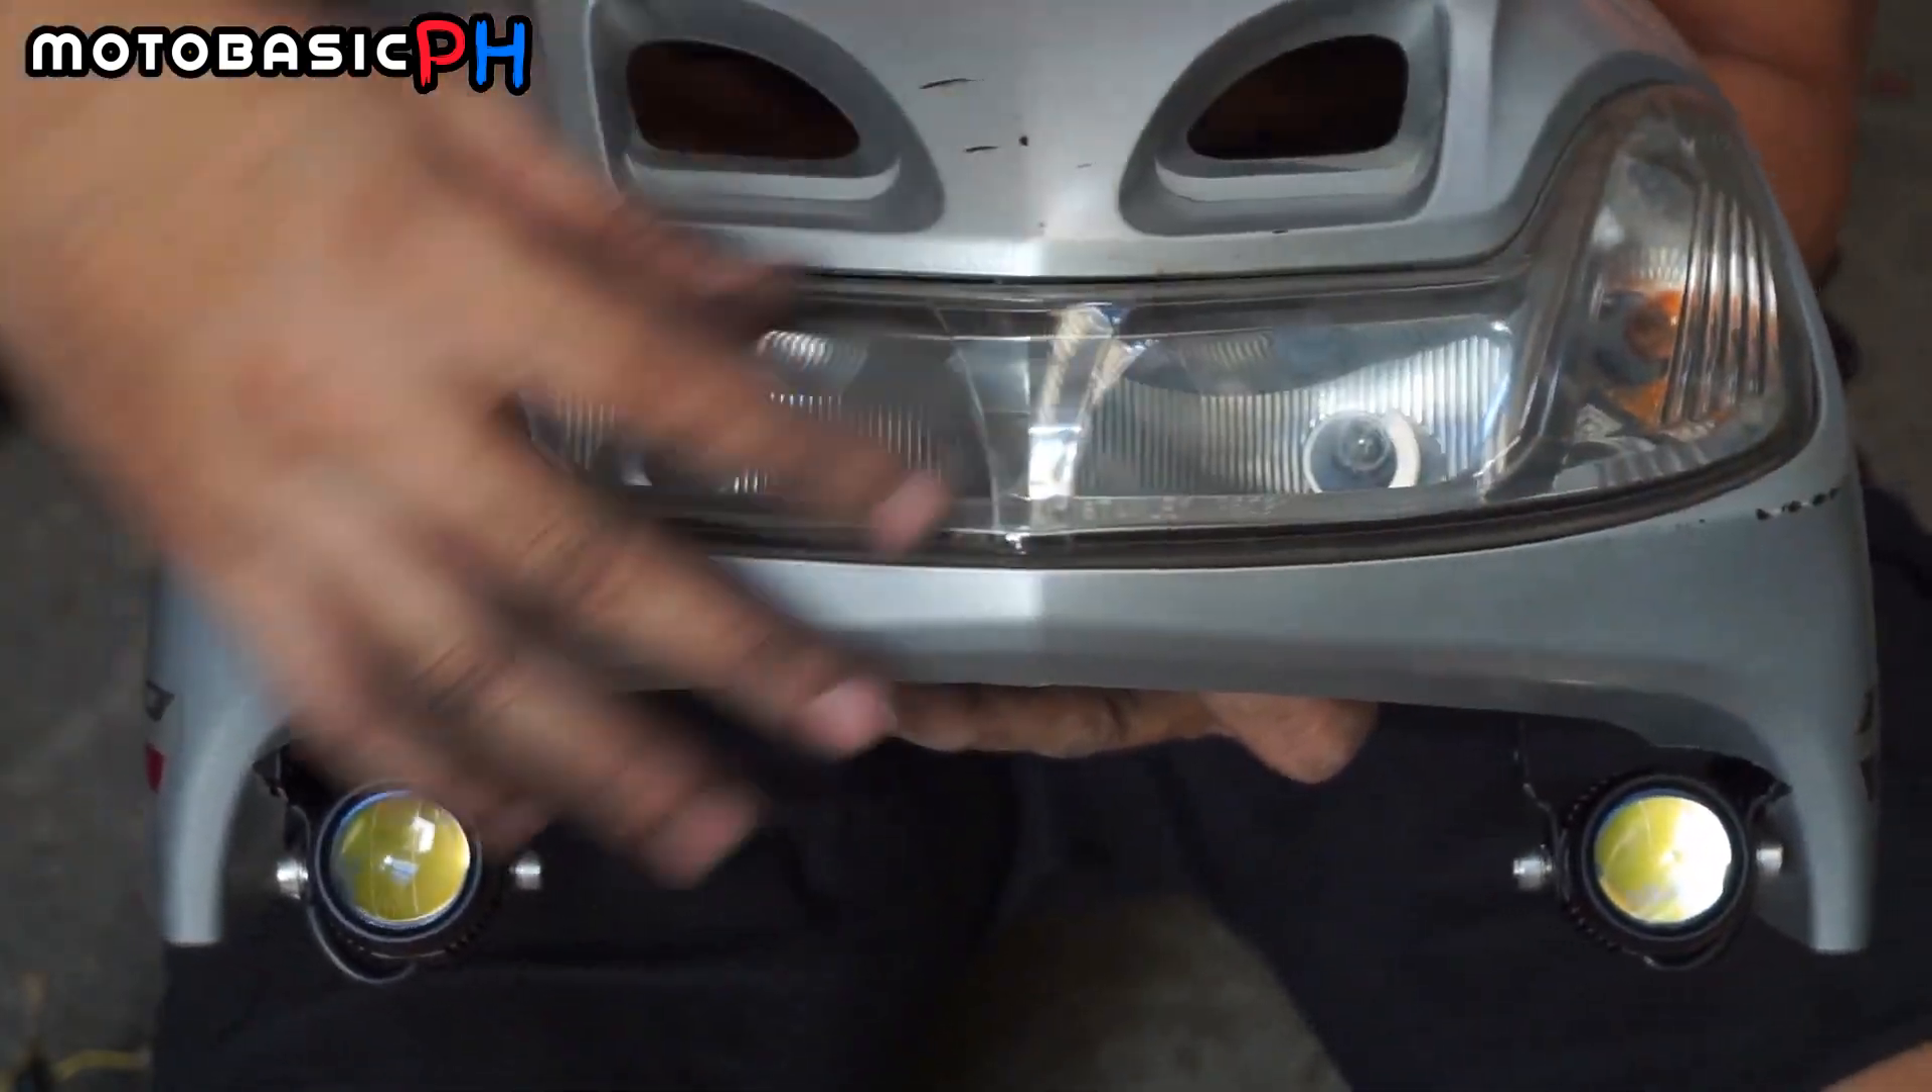Tapos na Yung driving light Na nakakabit.